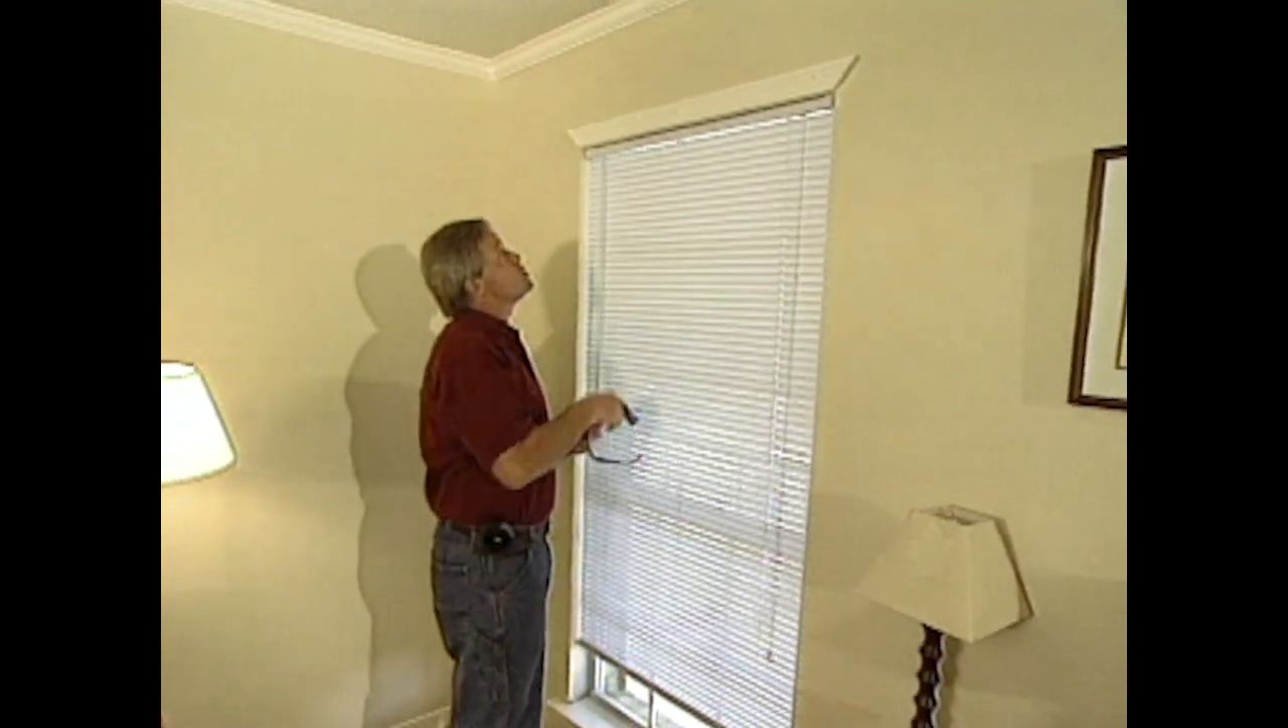The top trim piece is nailed in place.